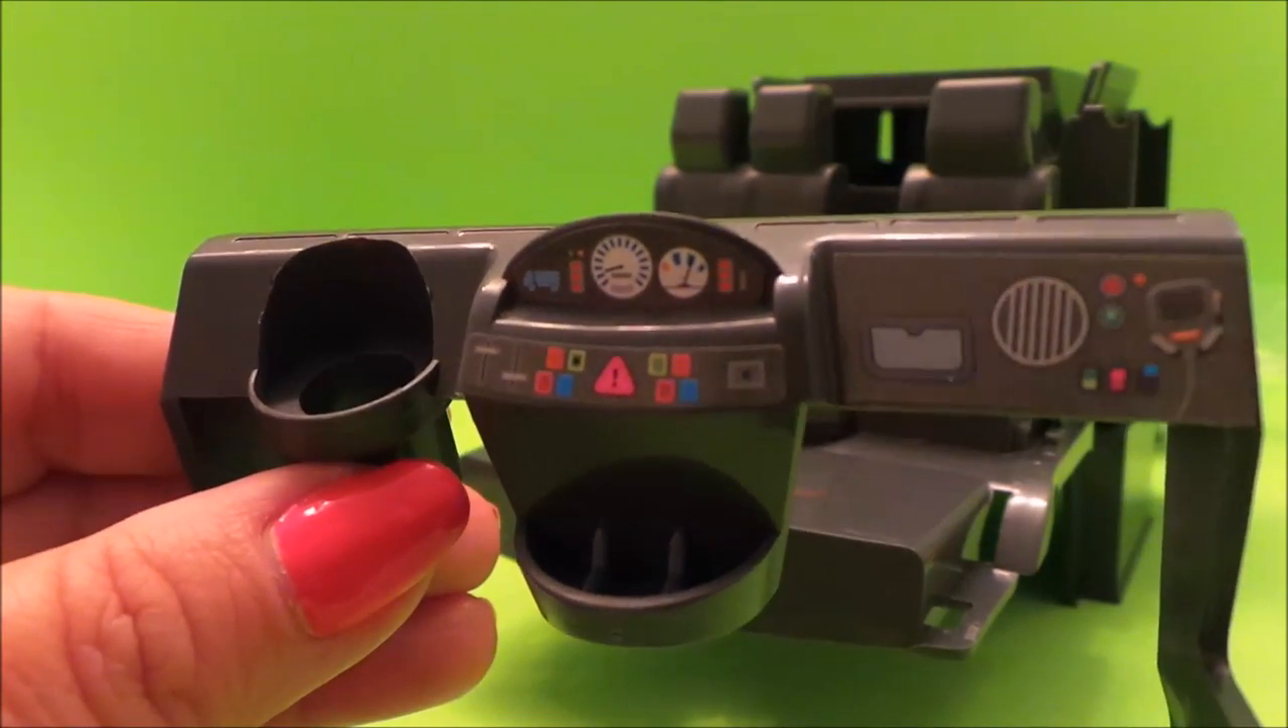So all the stickers of the controls are in place.